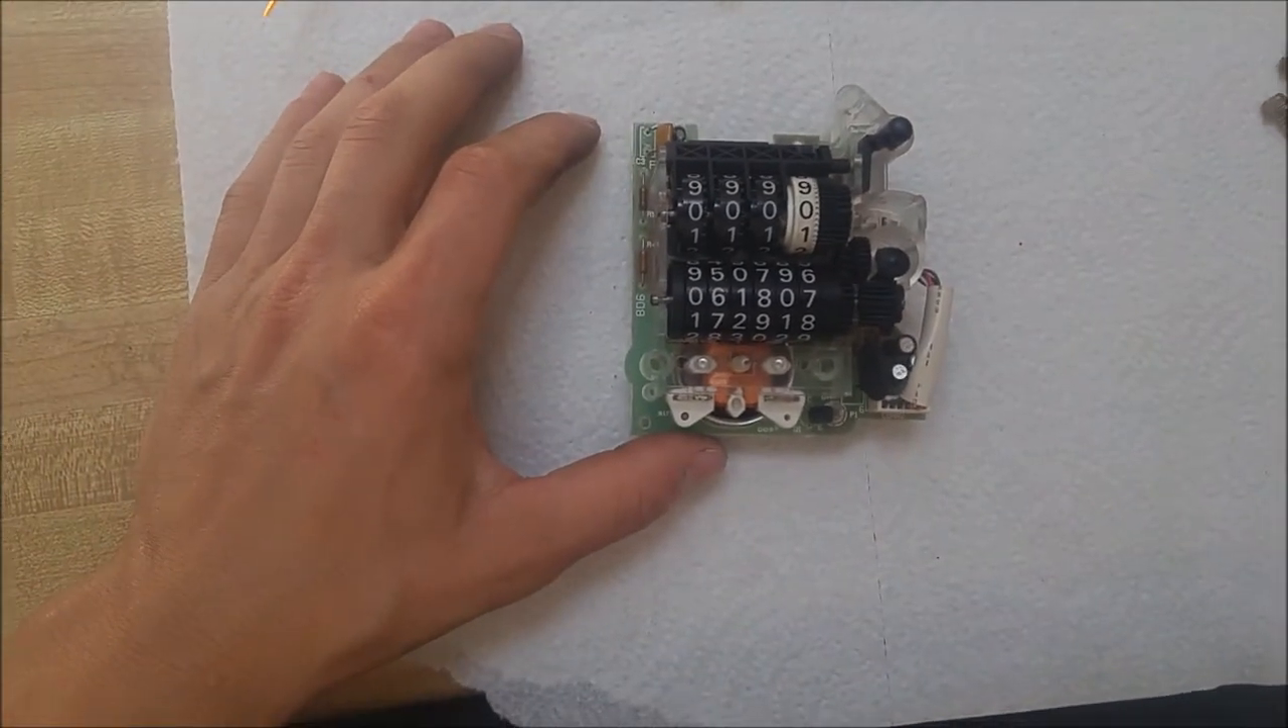We've removed the odometer assembly from the whole speedometer assembly, at least the face of it here.